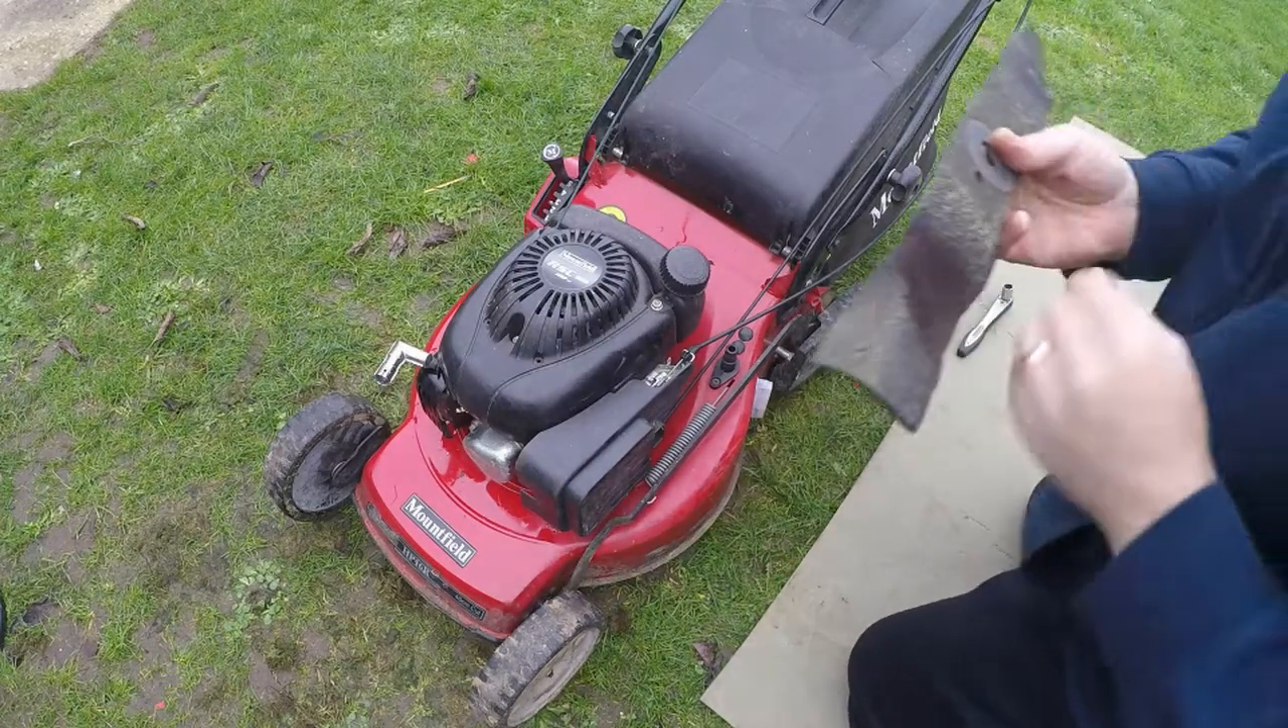Okay, as the blade now removed, we can now start to inspect the cutting edge.